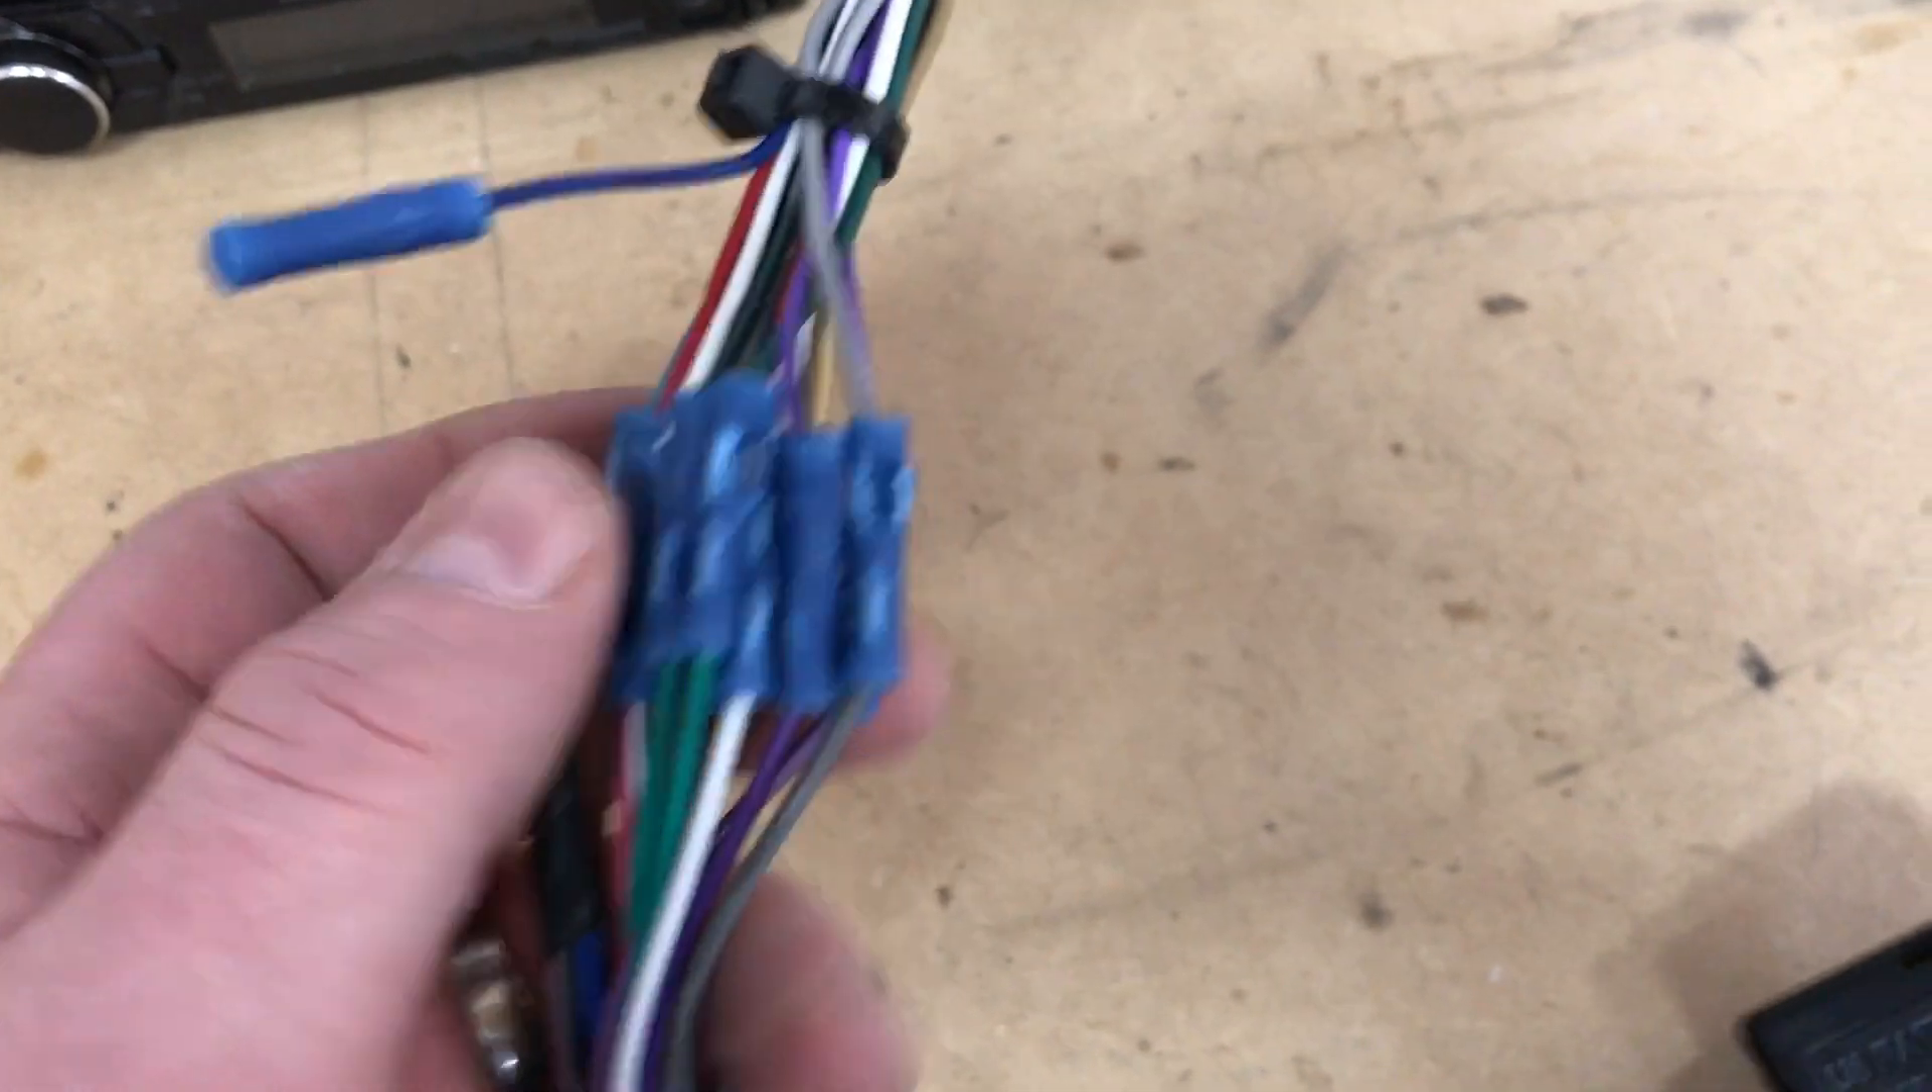All right, so we've connected all our wires up here. It's really just all color by color.